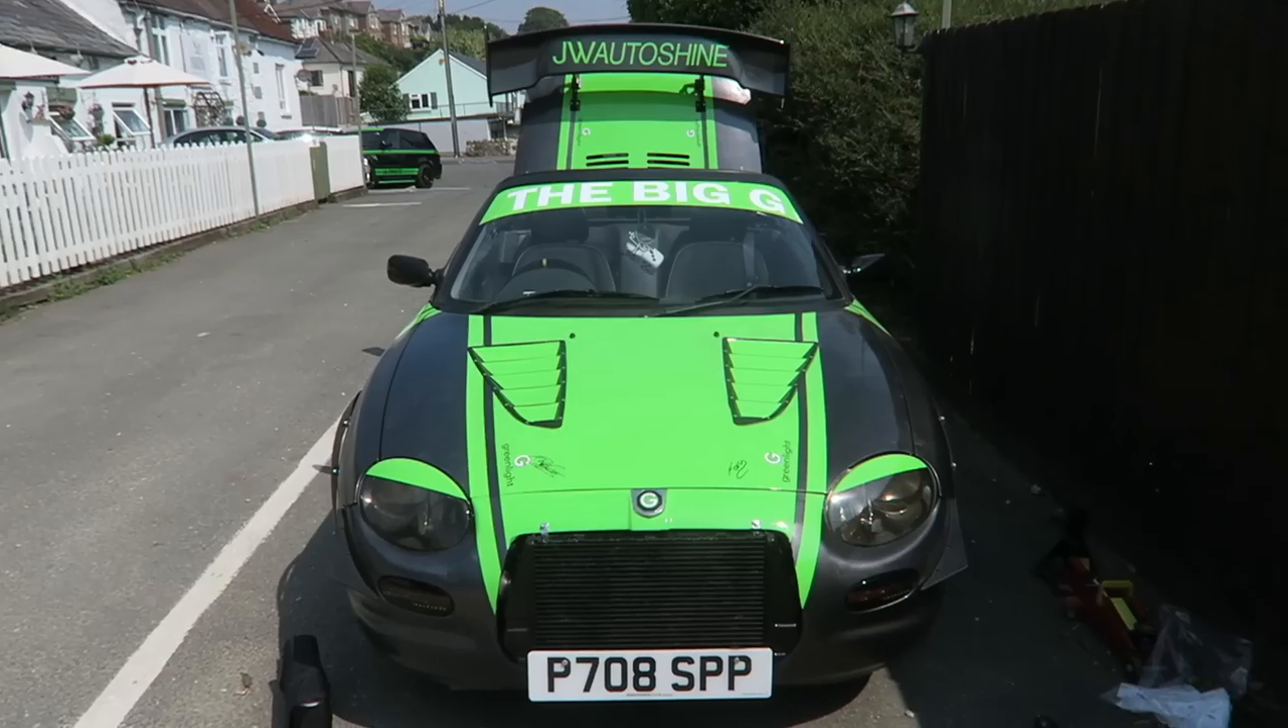Window banner is on as well.